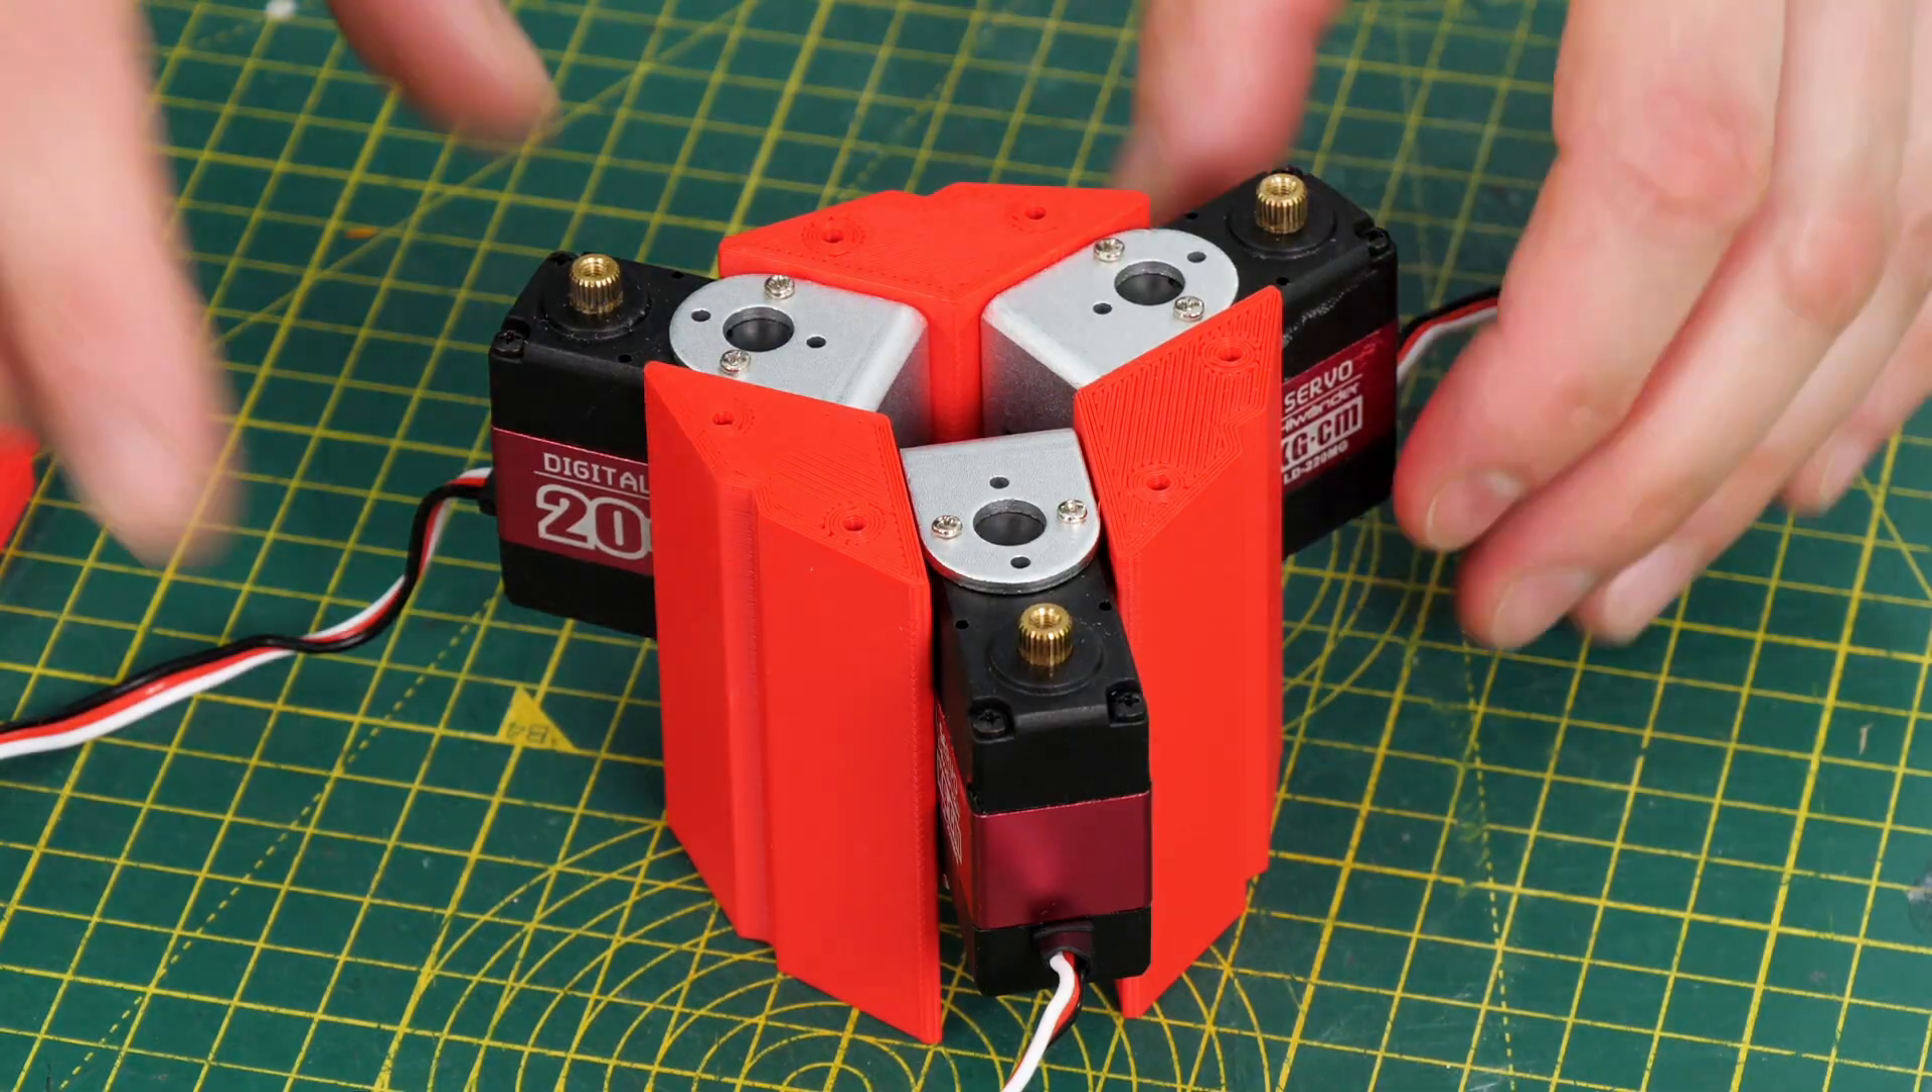So we've got three servos and those are all fitted together with these 3D prints that just plug into the bracket there.